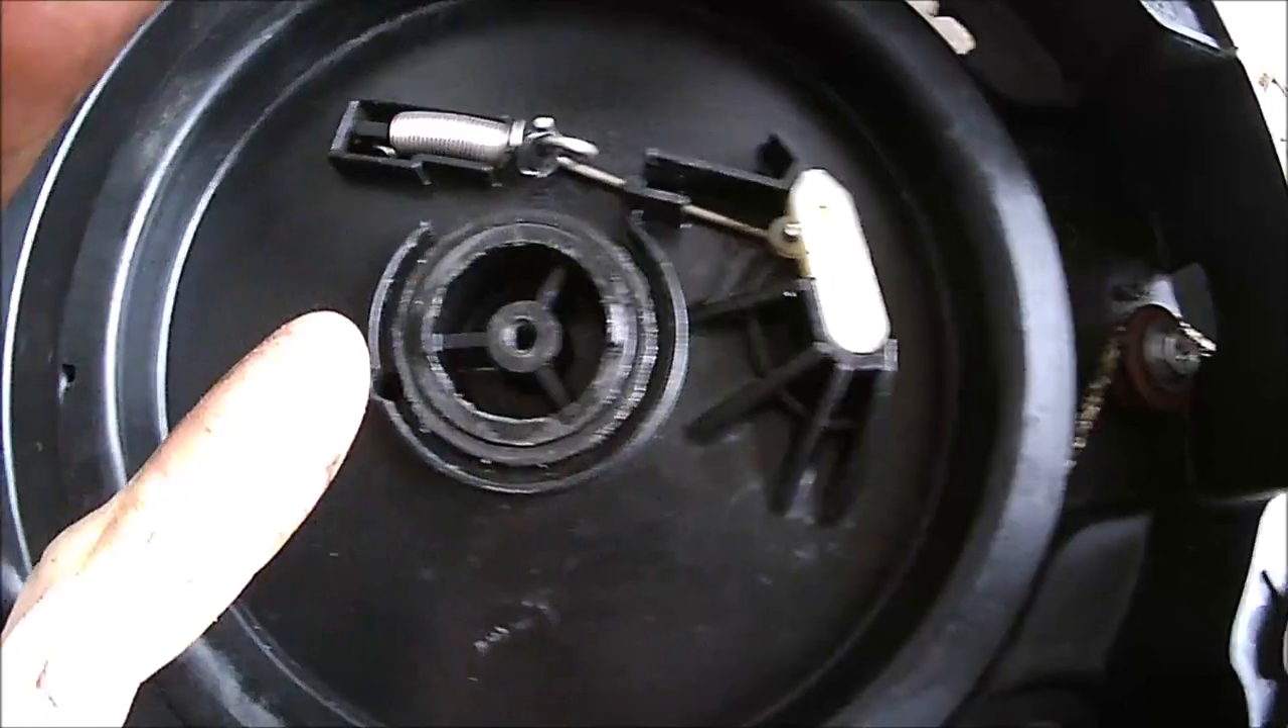Voilà, donc on voit que là, mon ressort est accroché.